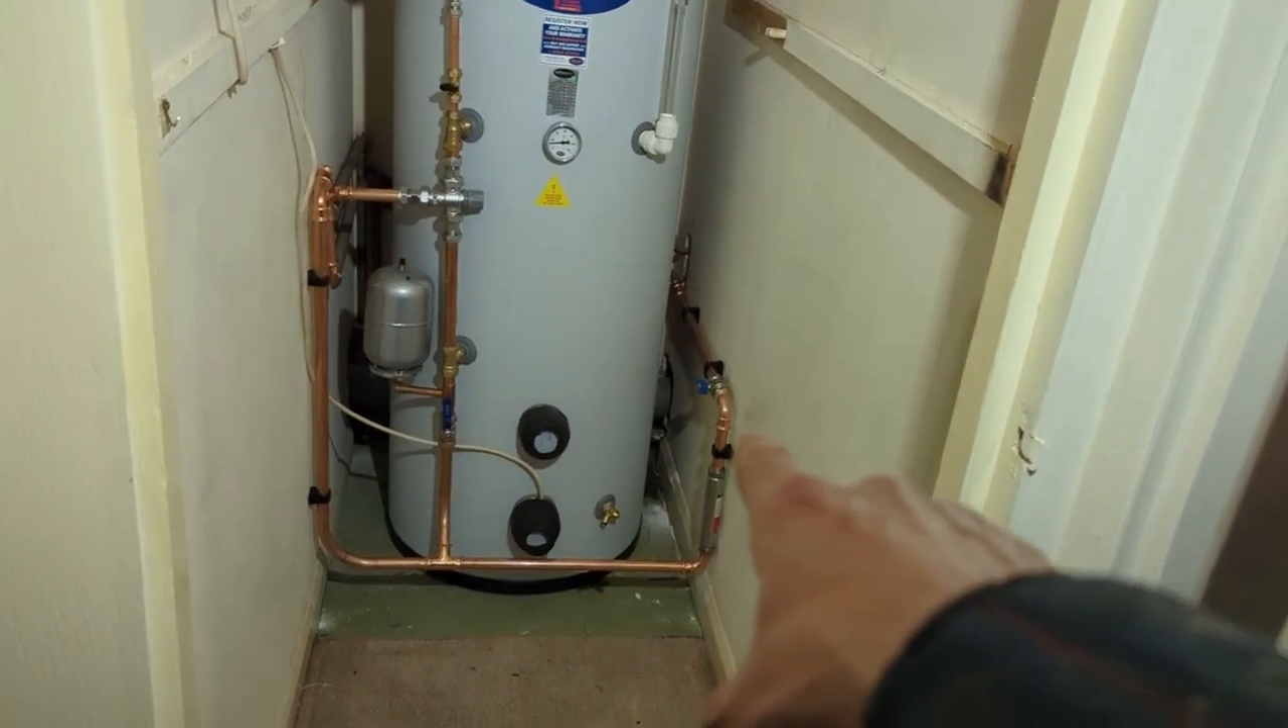All right that's the thermal store all done all piped up.